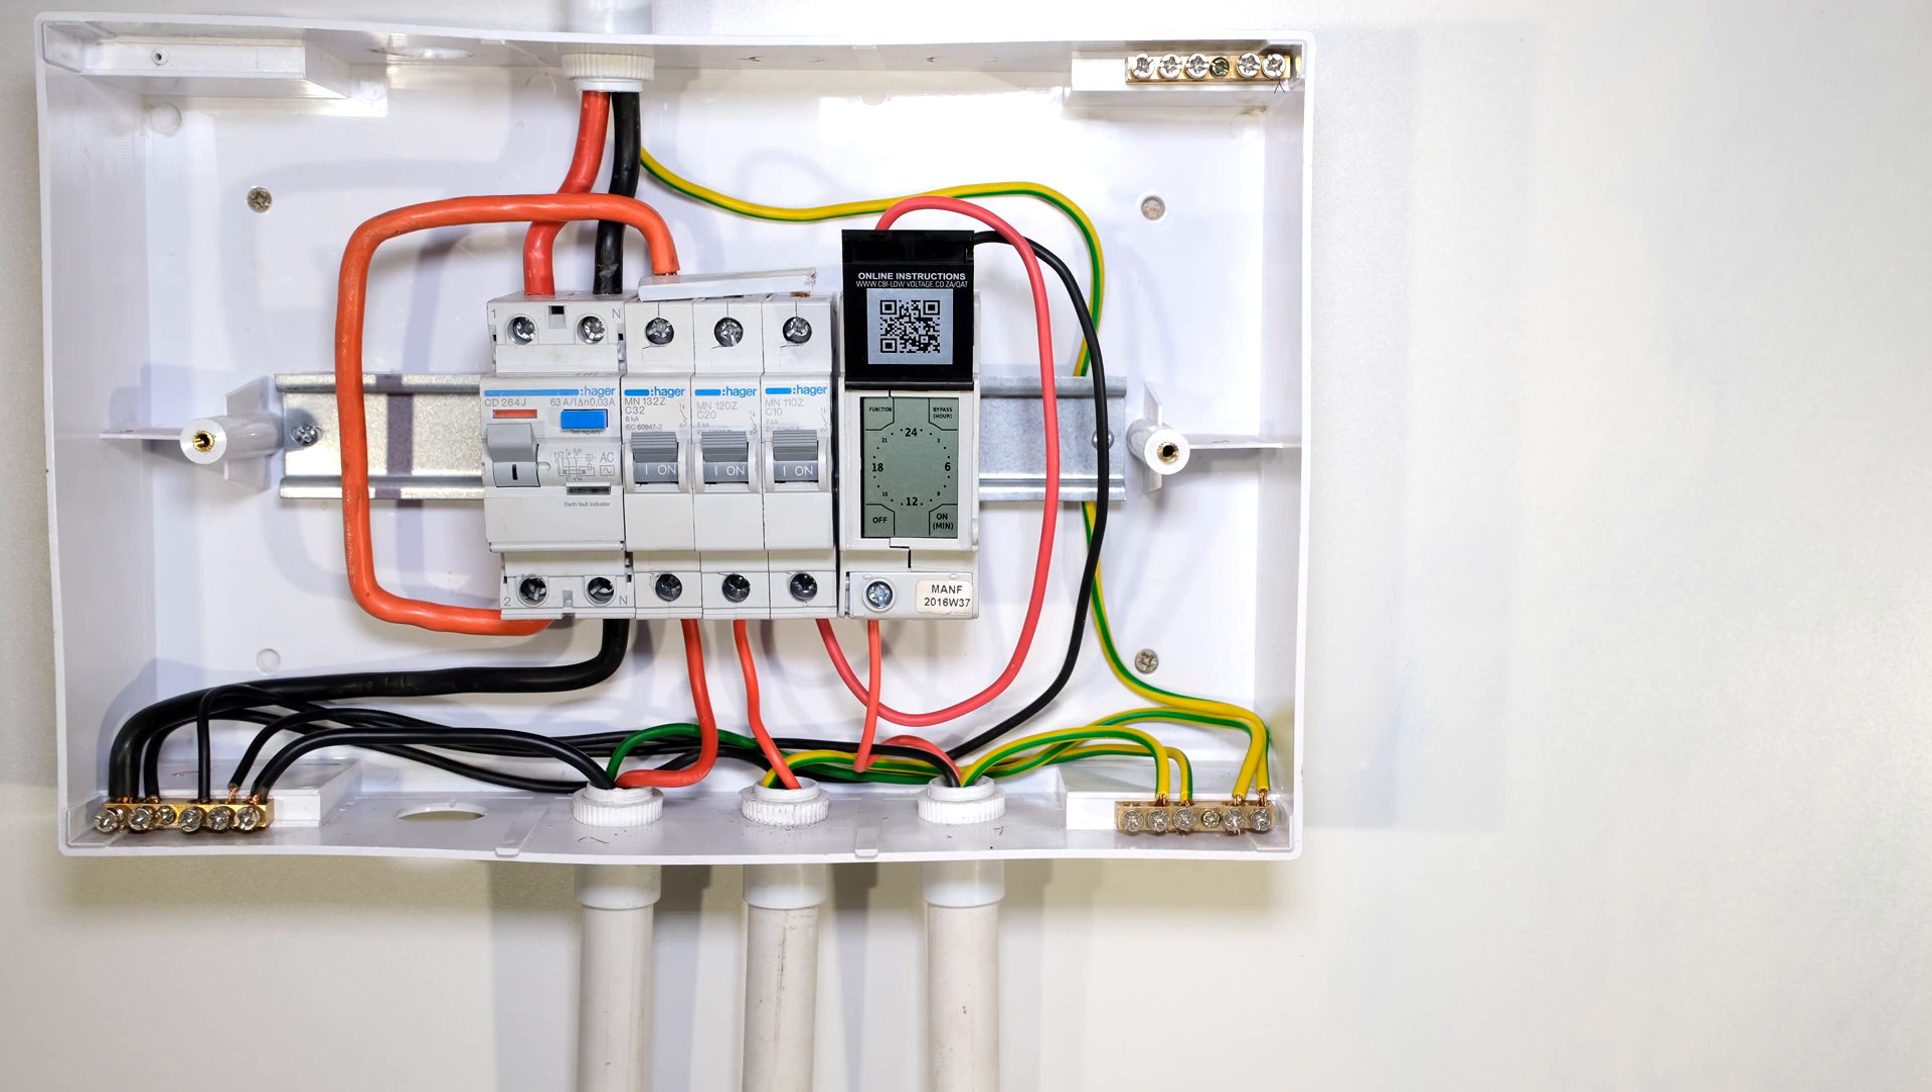I can now energize my db board but now be careful because I haven't put the cover back on and I can operate that circuit.